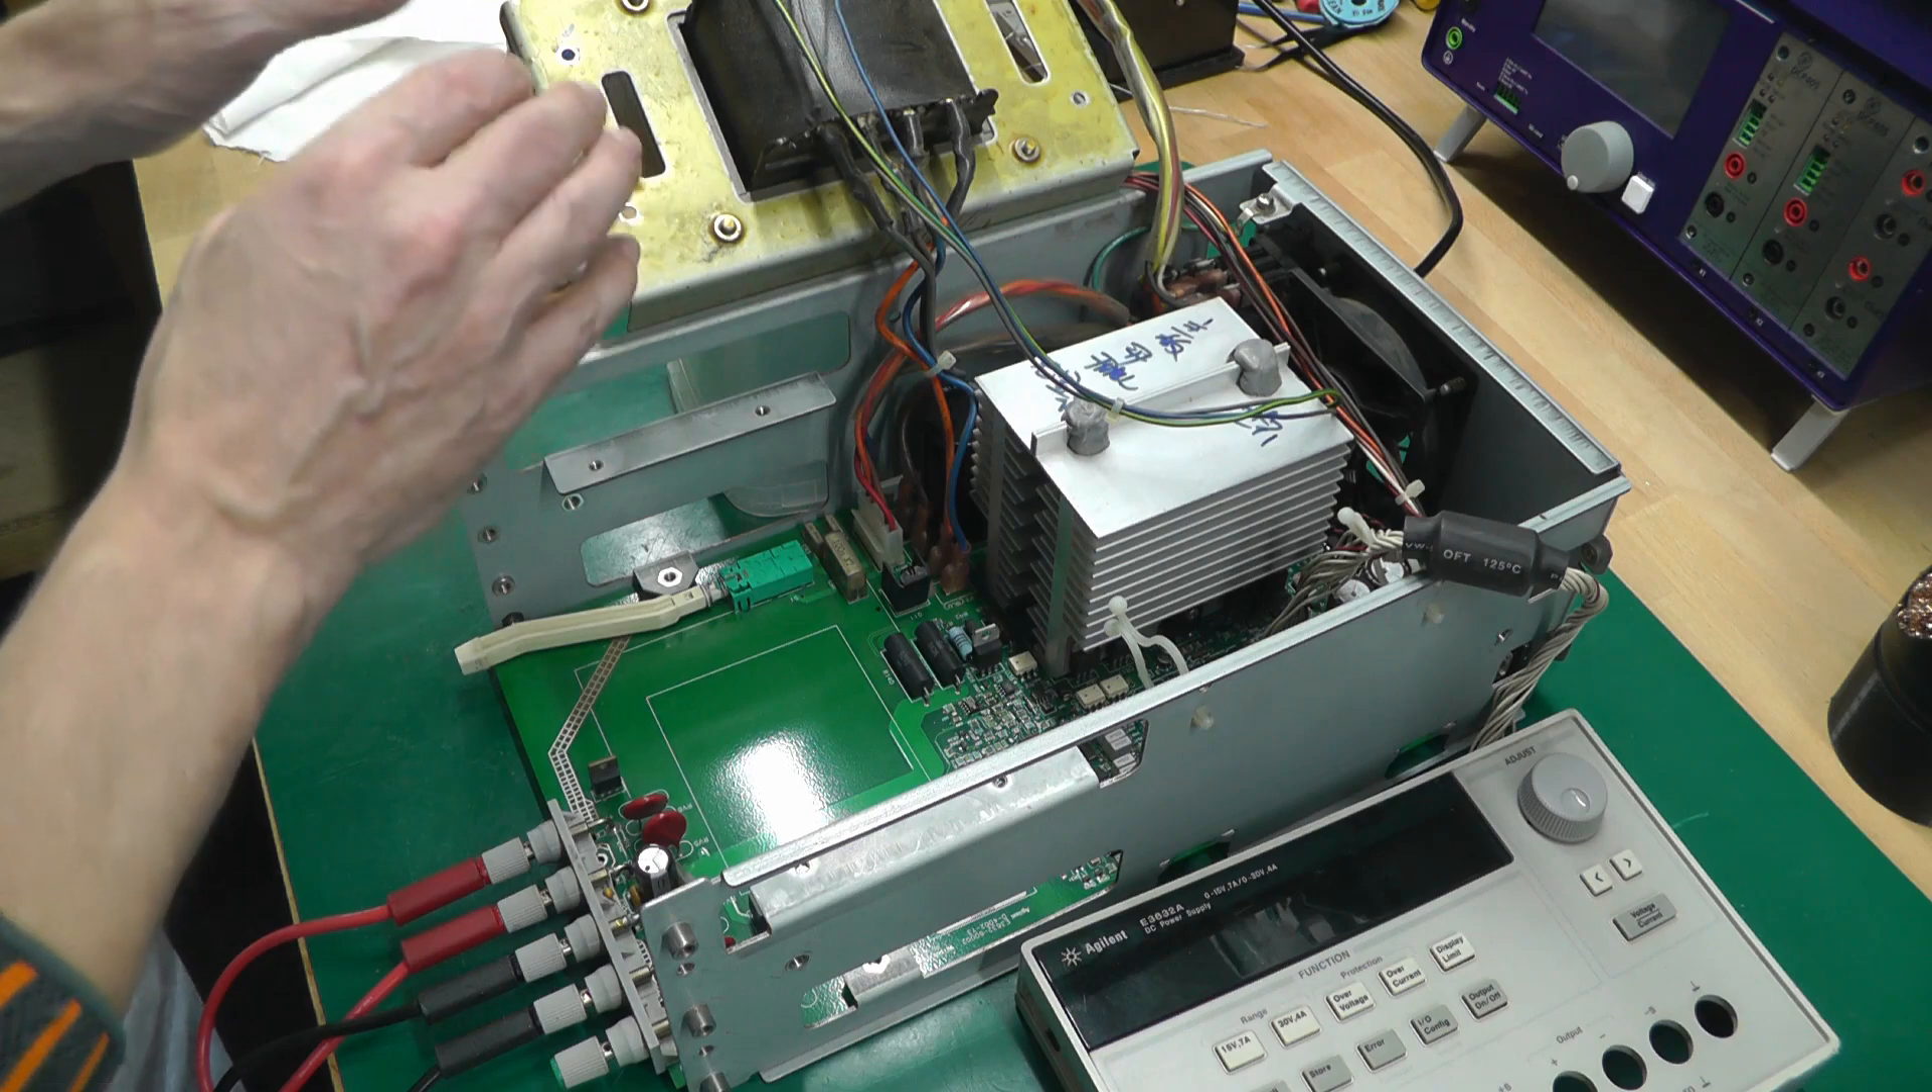Okay I've disassembled the power supply. But it's still intact. It's still all wired up.